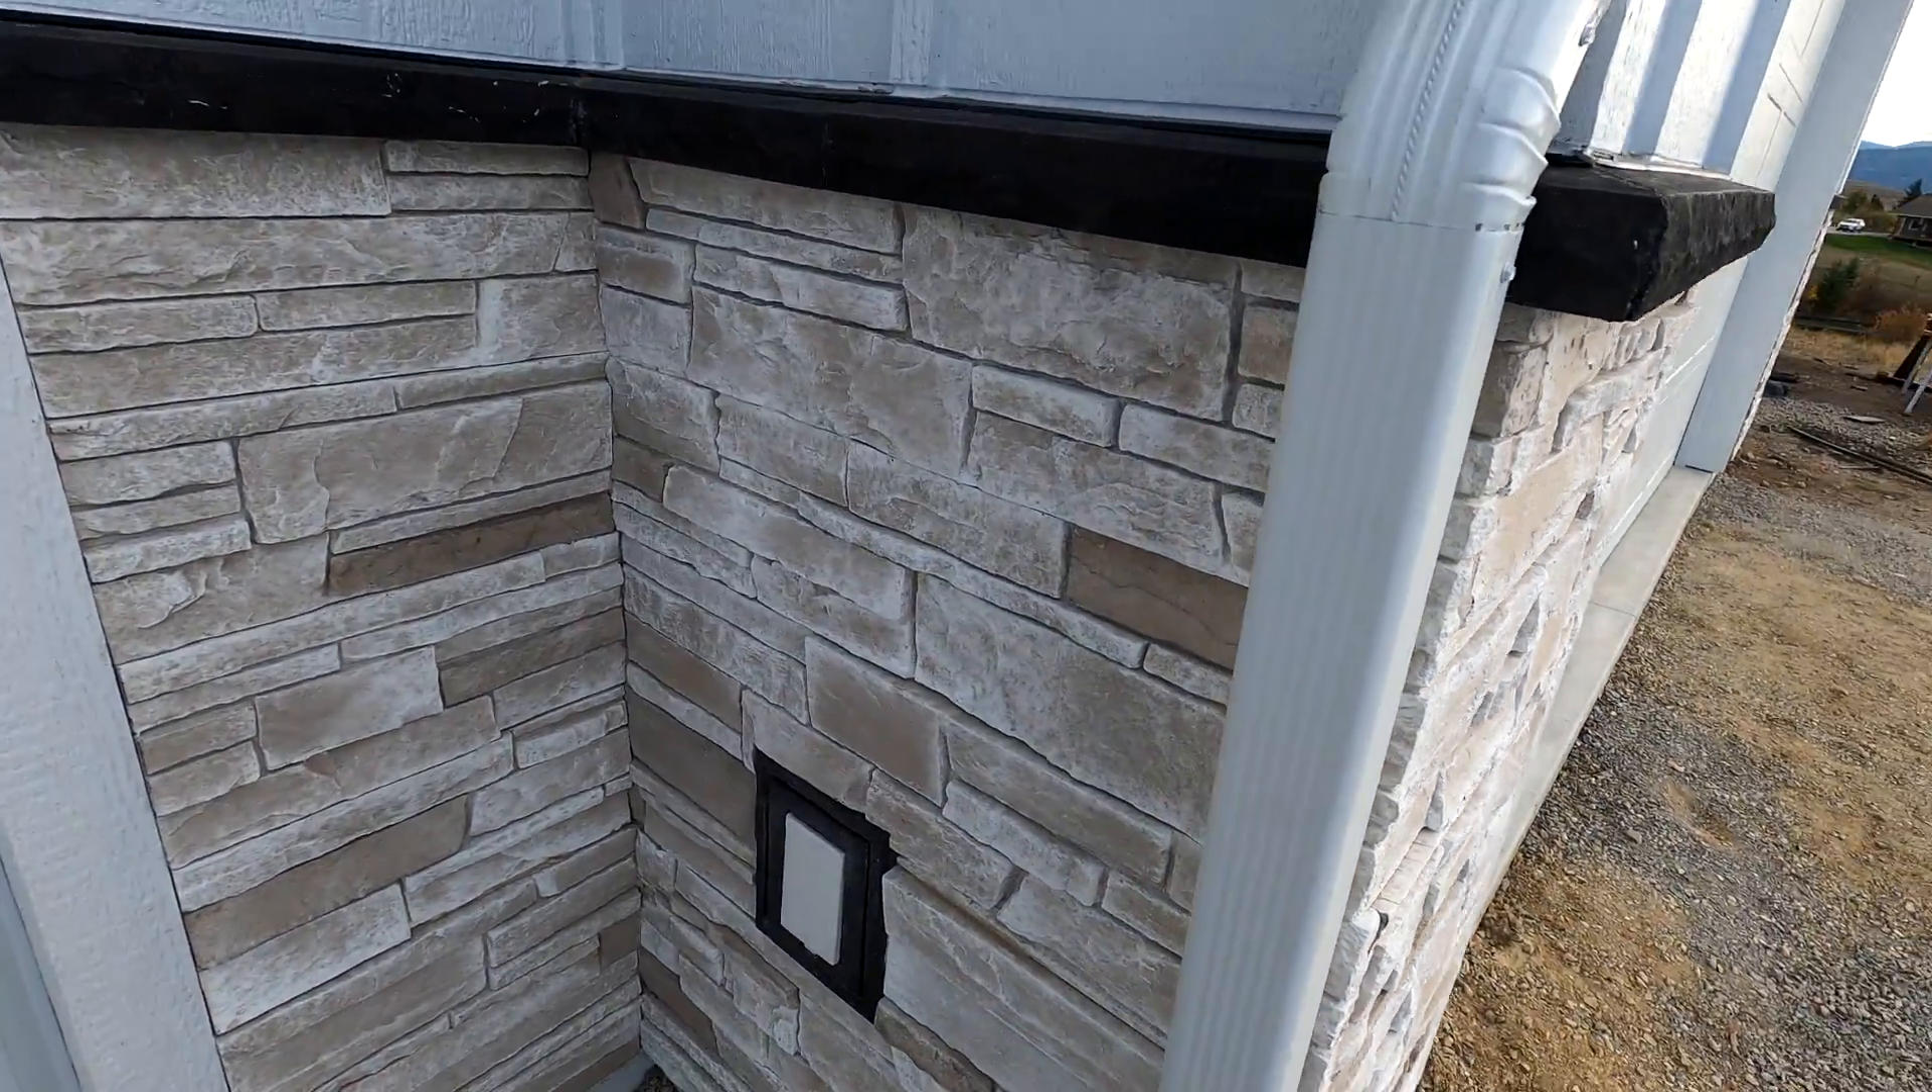So, here's how the corners come together. You can see, looks pretty darn good.